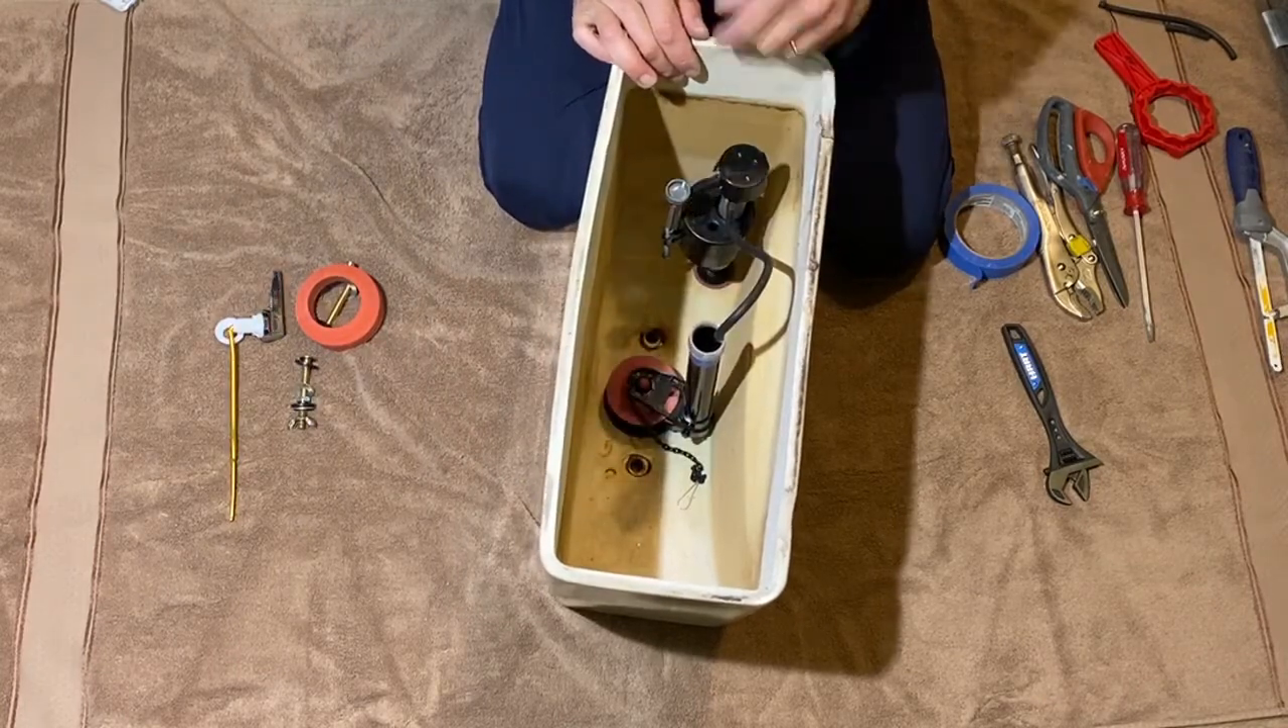There we have our again our fill valve our flush valve our flappers in place.